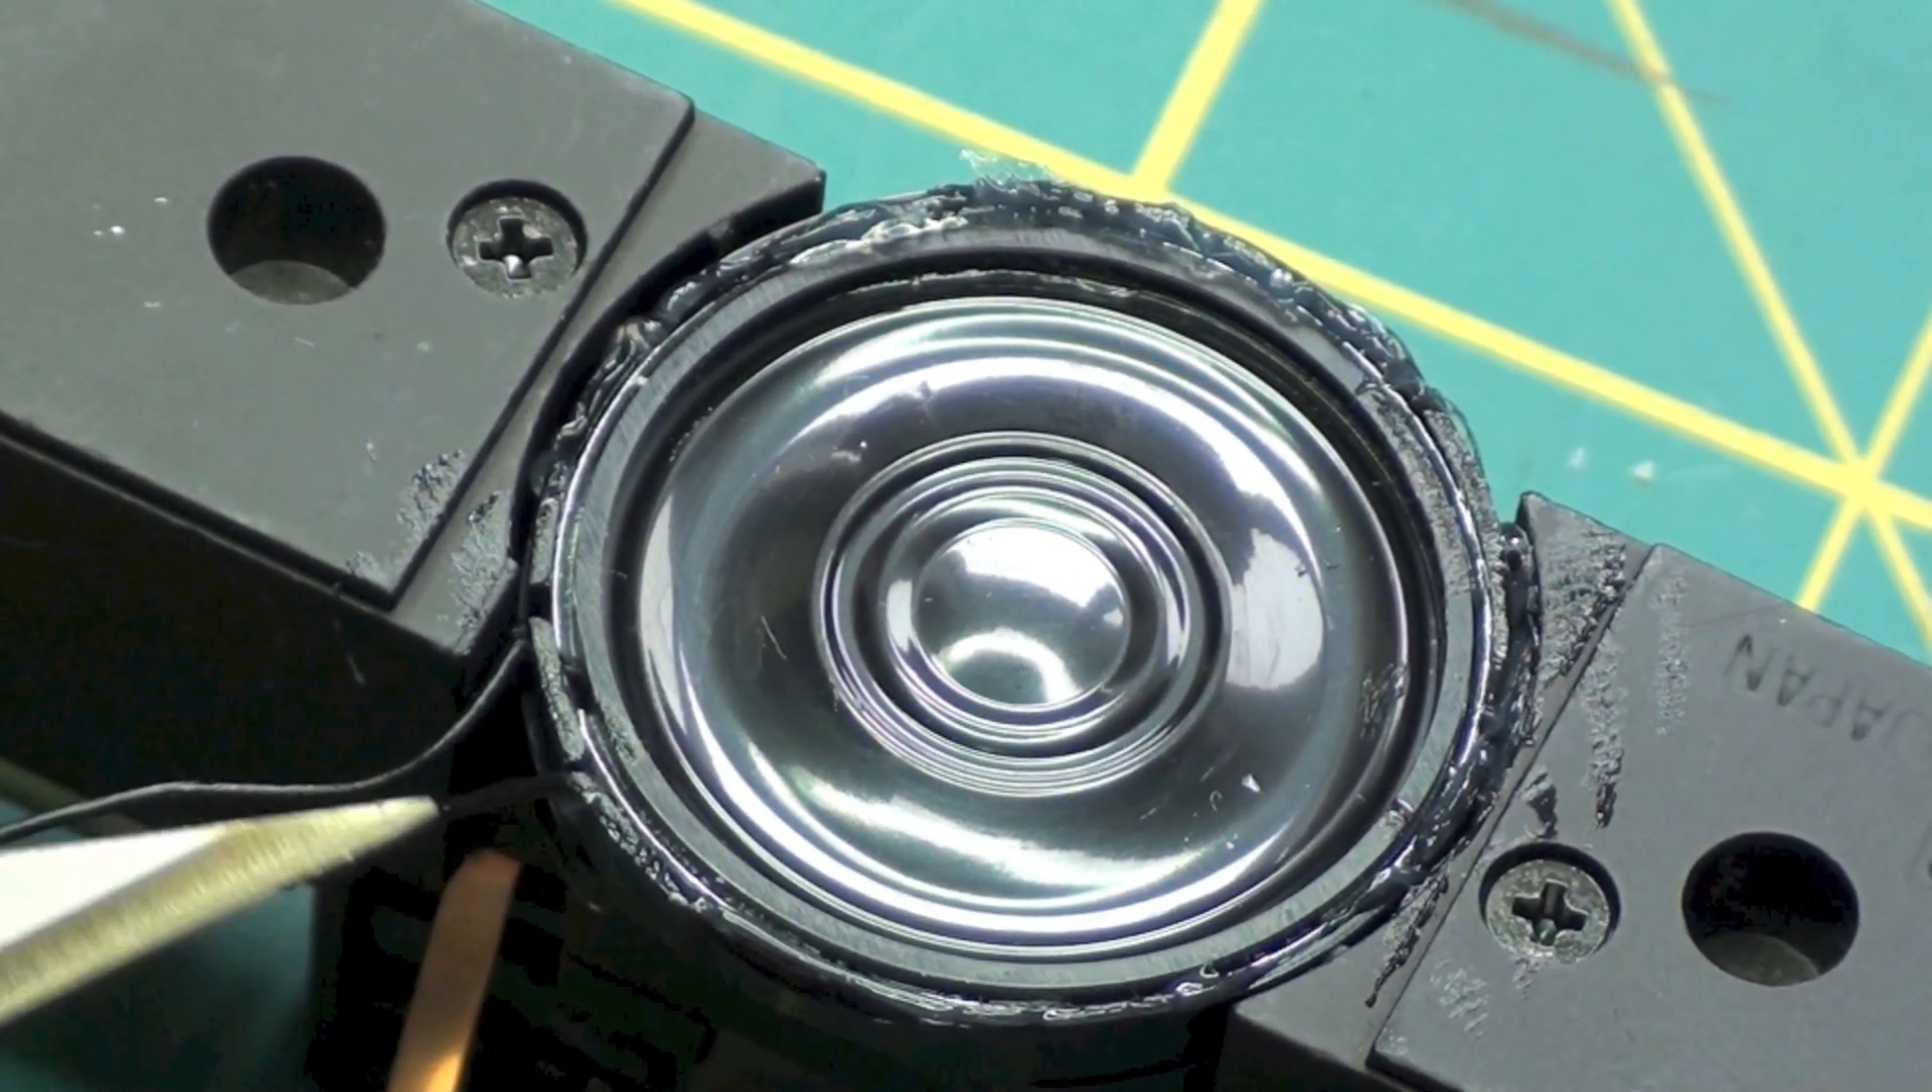So I've got the speaker pressed into the enclosure.